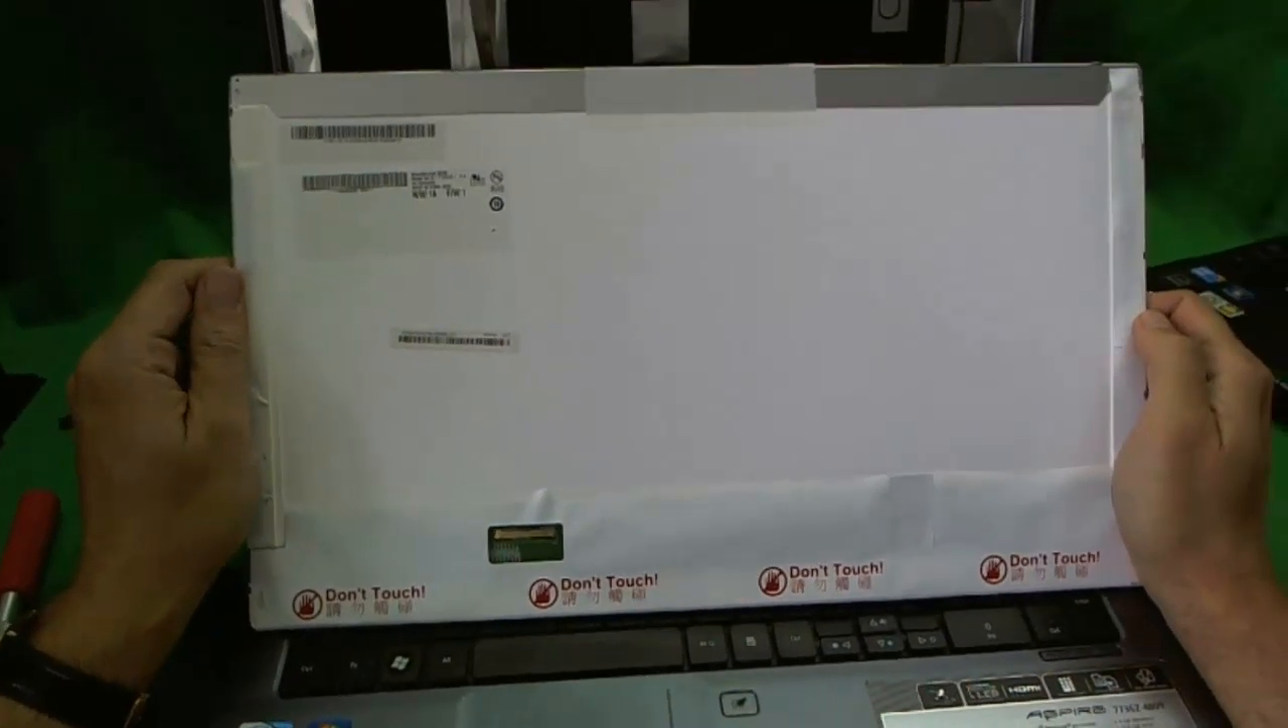So we have the screen out.